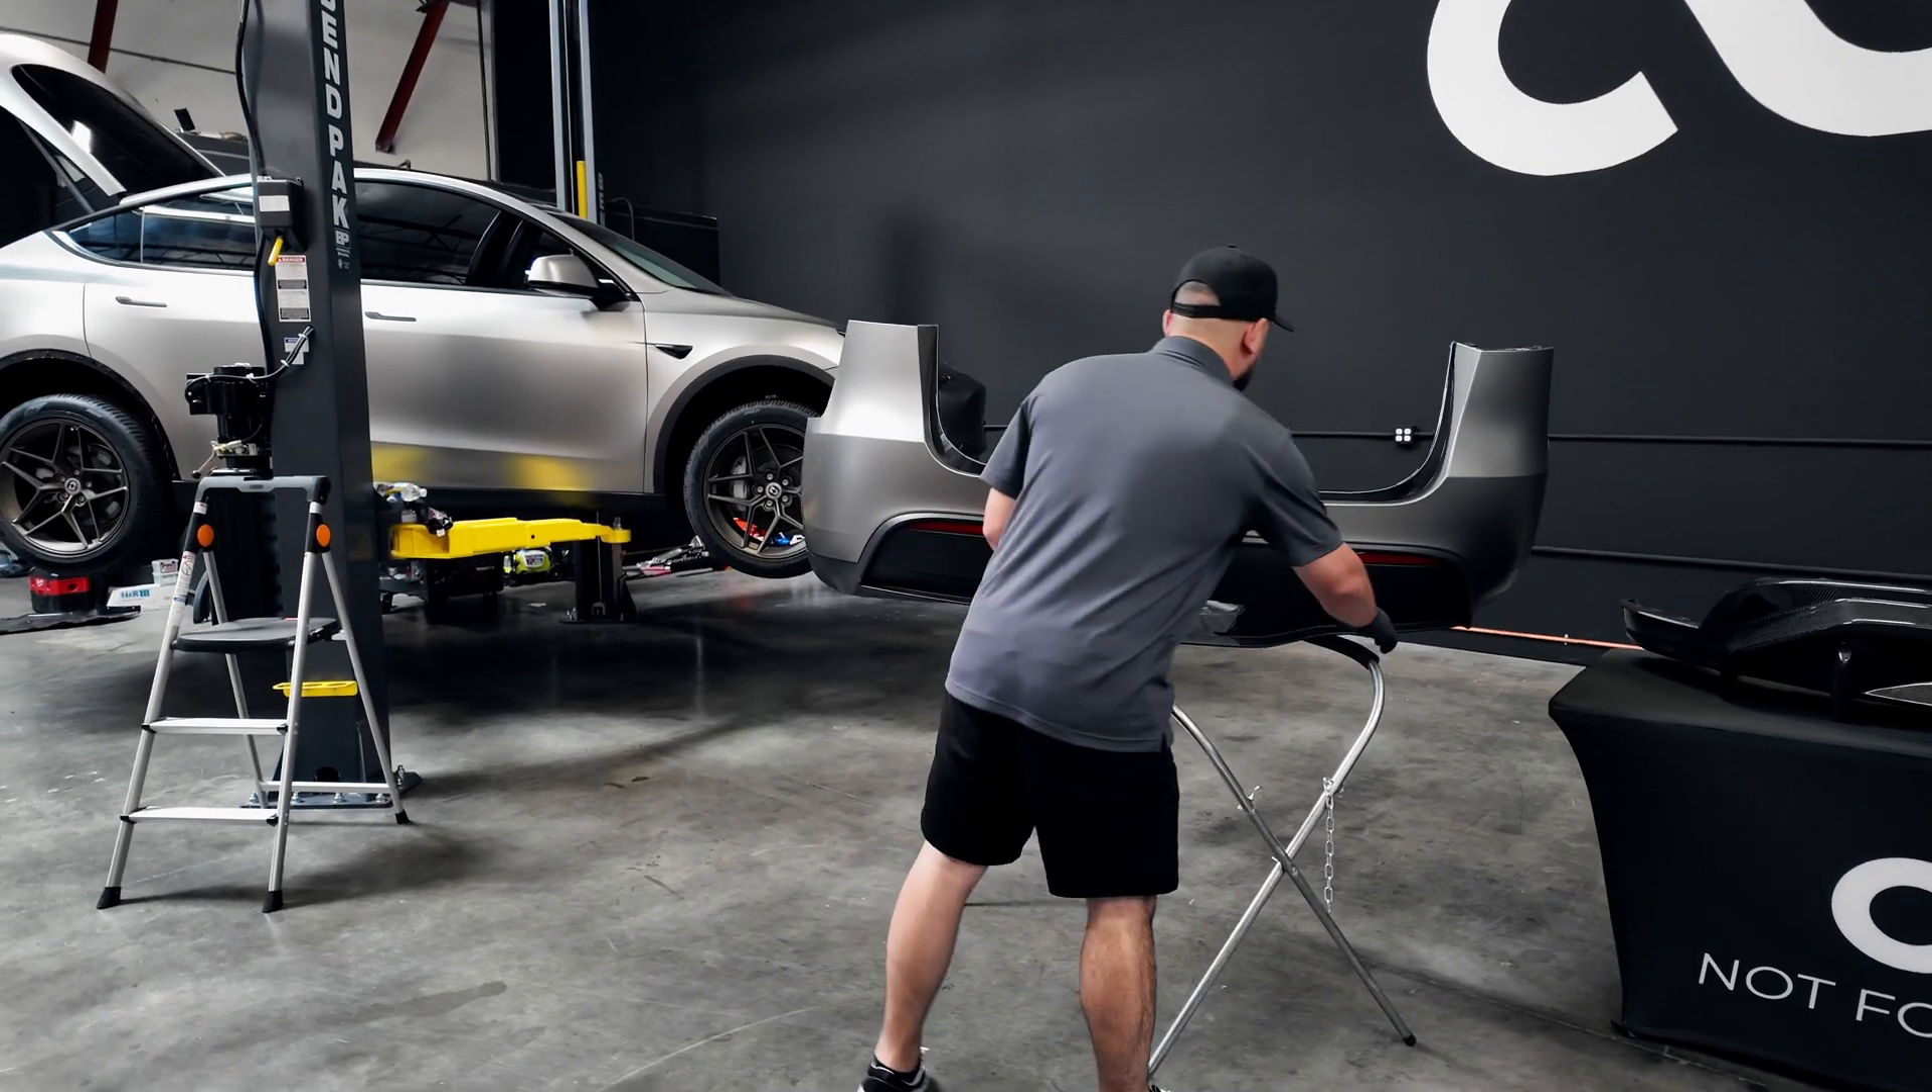So you can see here that we have the bumper off of the Tesla Model Y and that's for a few reasons.